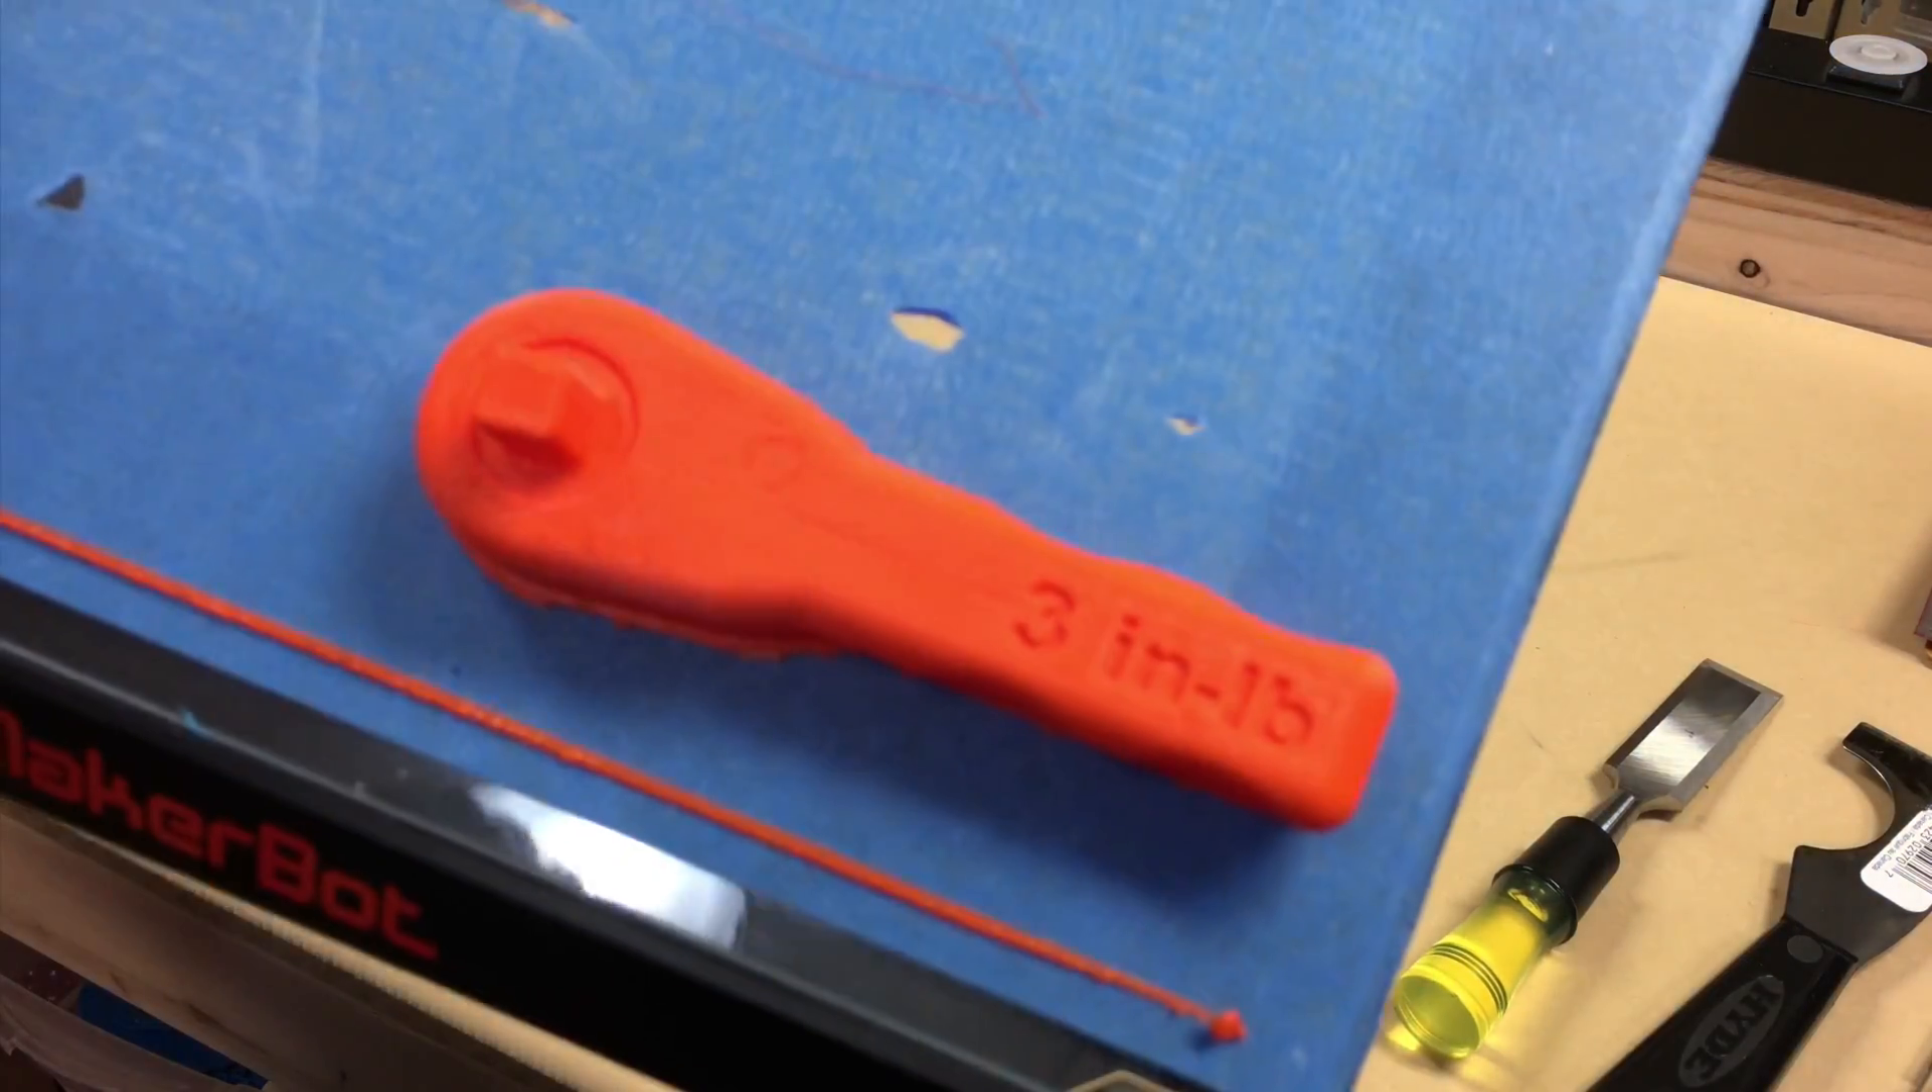I haven't yet taken the wrench off the build plate.